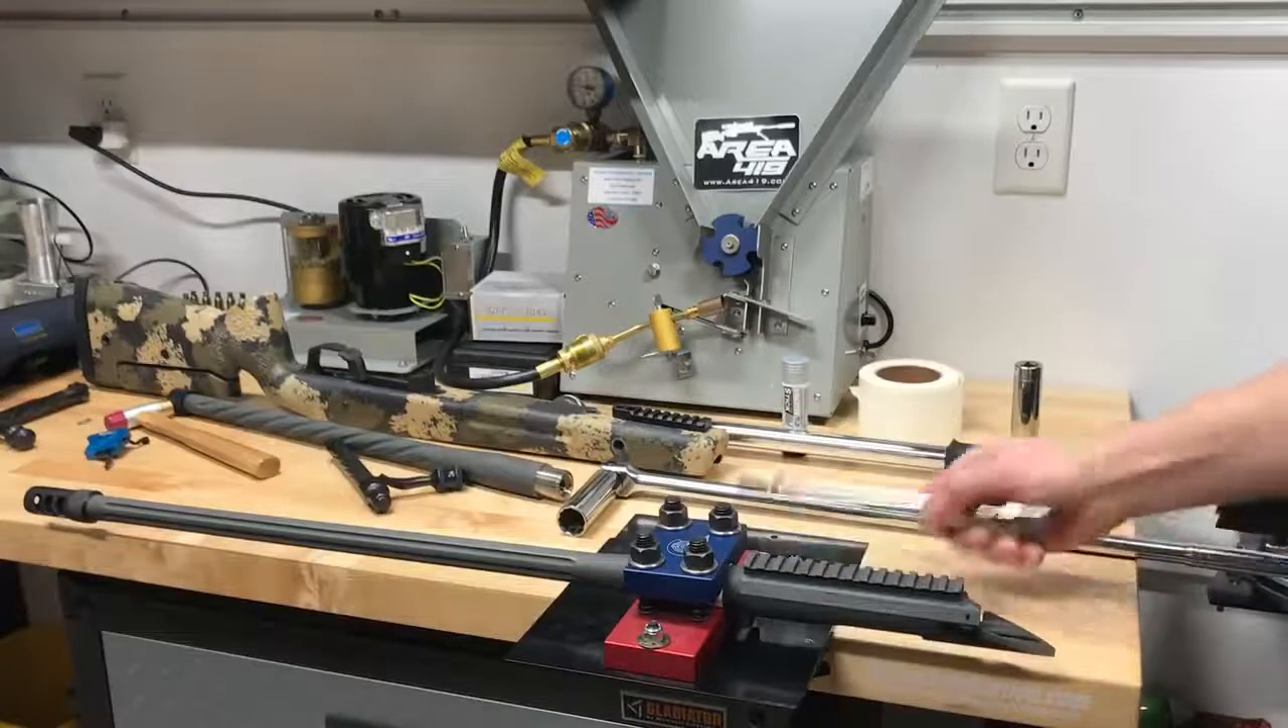And I have the action and the barrel in the barrel vise here.